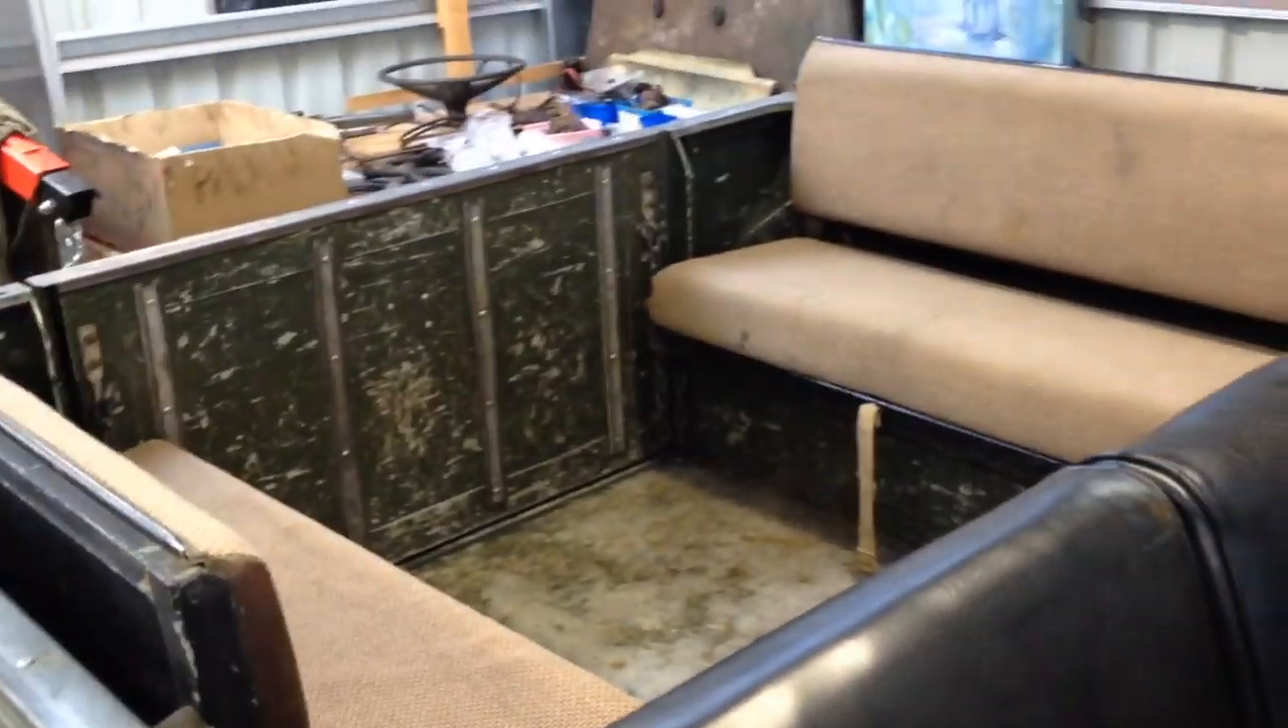The other thing I've done is I've put seats in the back.